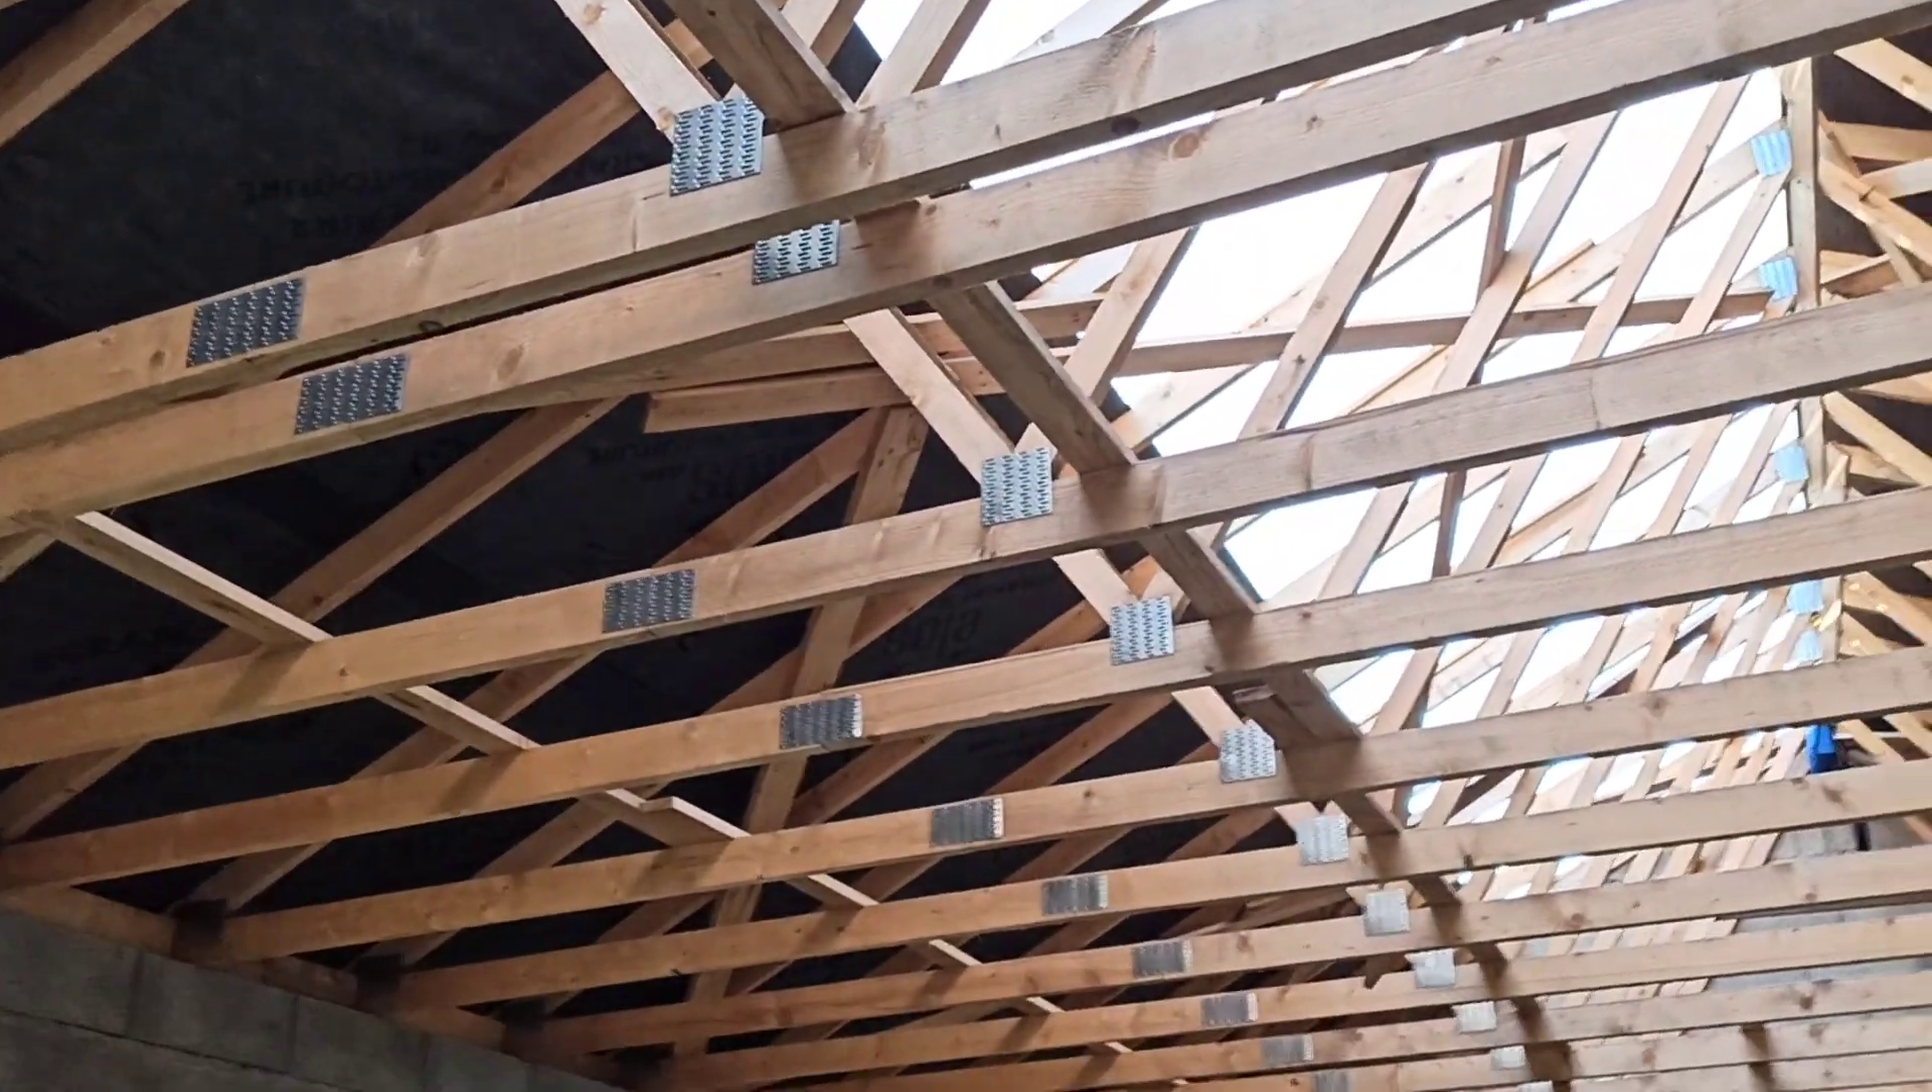J'ai commencé comme vous pouvez voir là à poser l'écran sous toiture mais pas complètement.